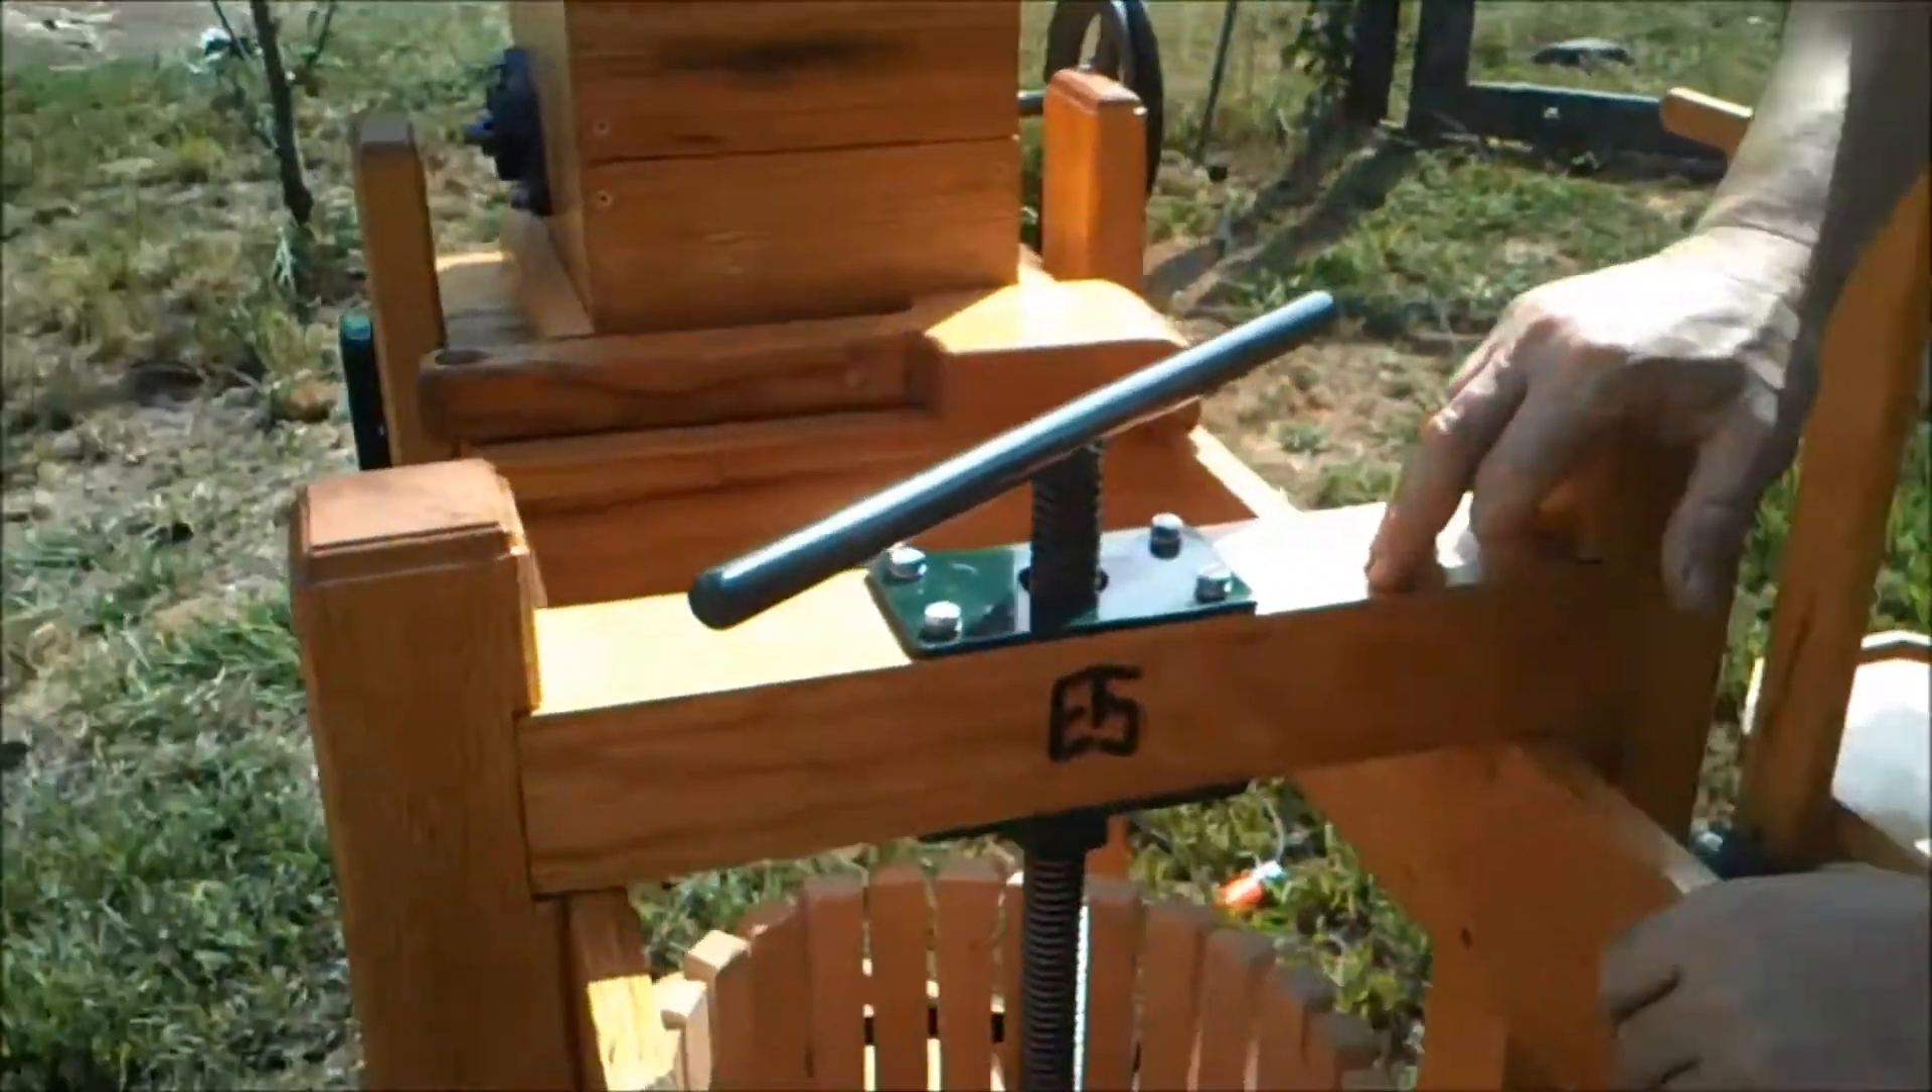So, the nuts were welded on the press plate. On the arm plates, I should say. So, we got that installed.